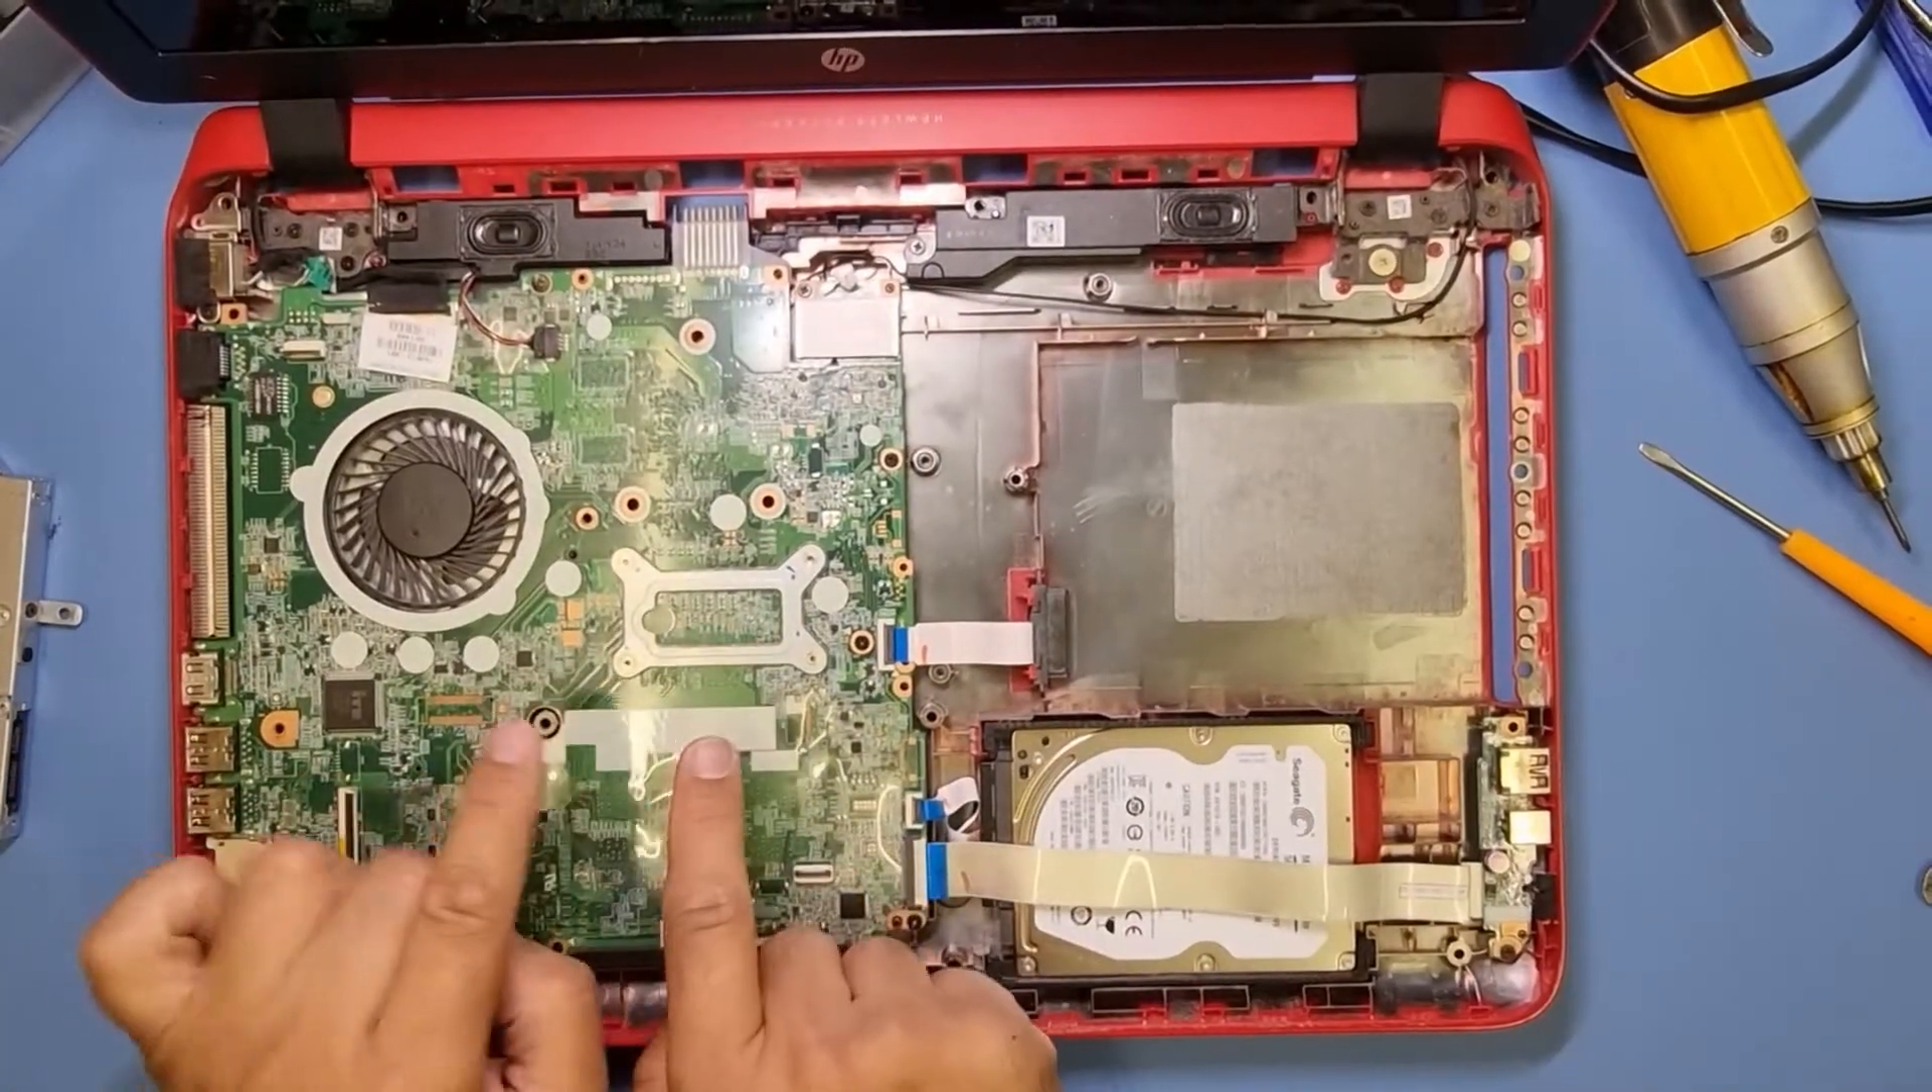There you've got the keyboard off.